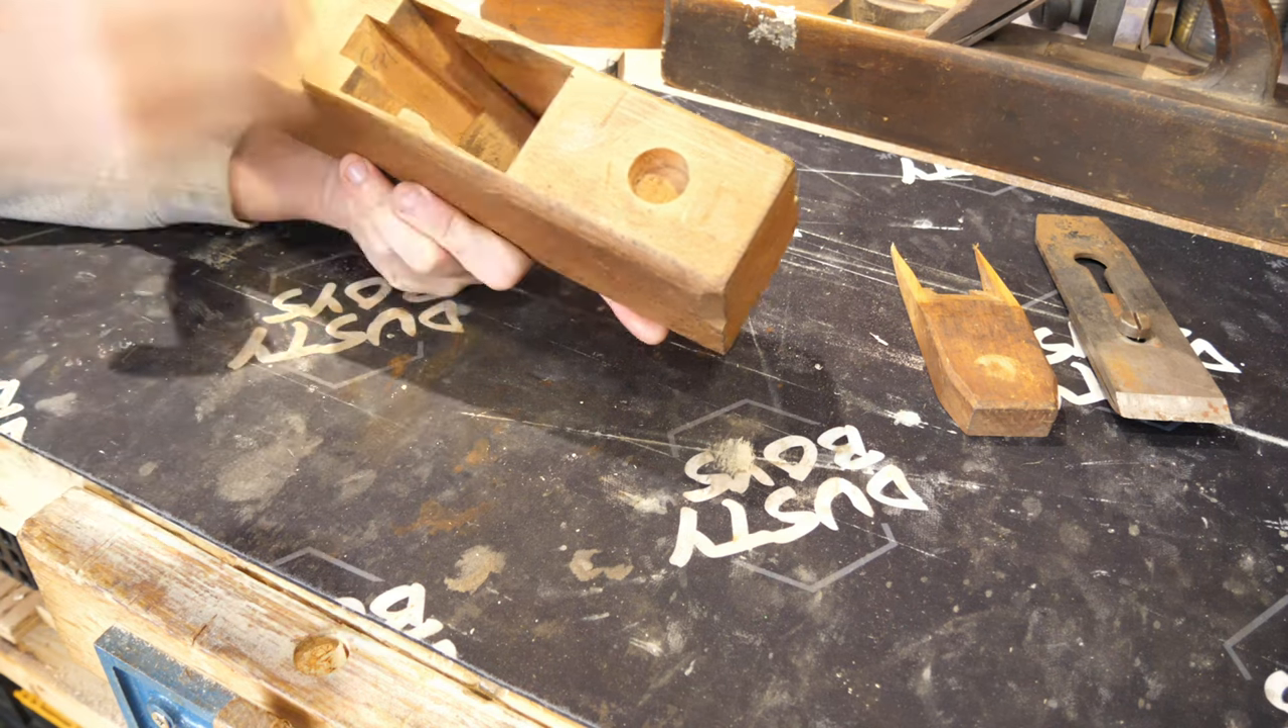The only thing that is missing is the little button for the striking cap where you would hit it on the front.